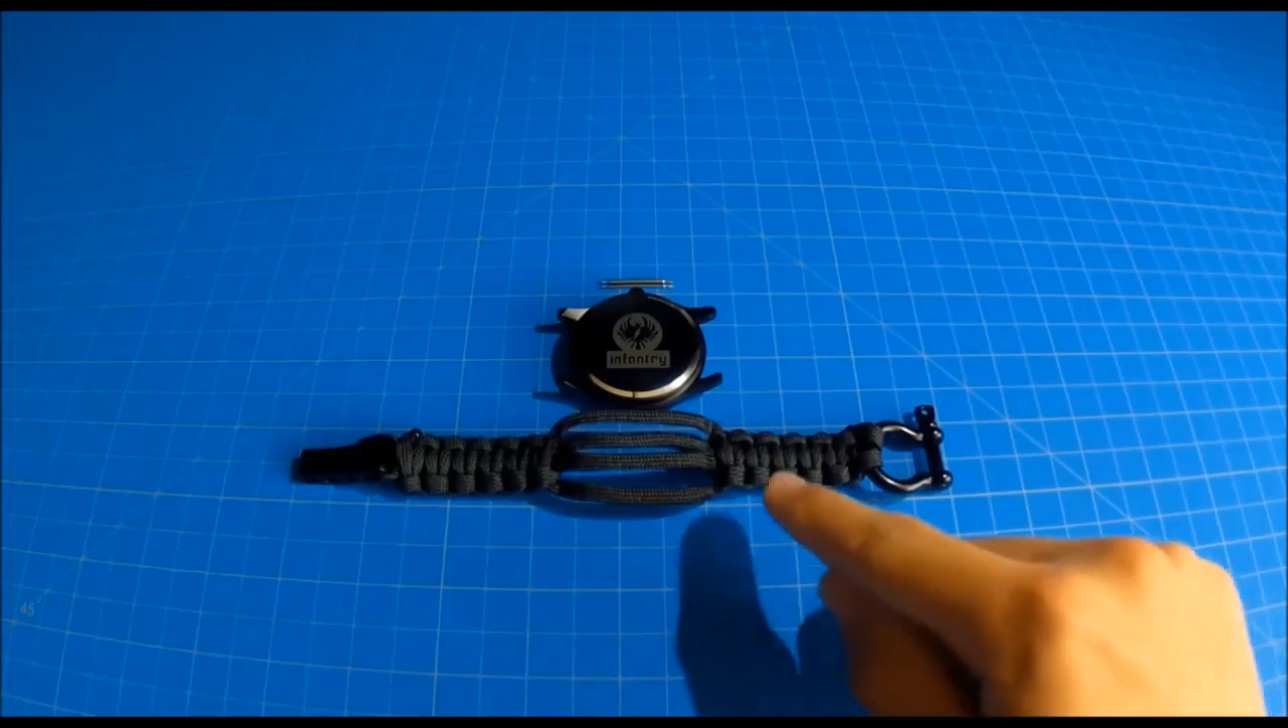Now that we have the original watch band removed, we're ready to install the black one.